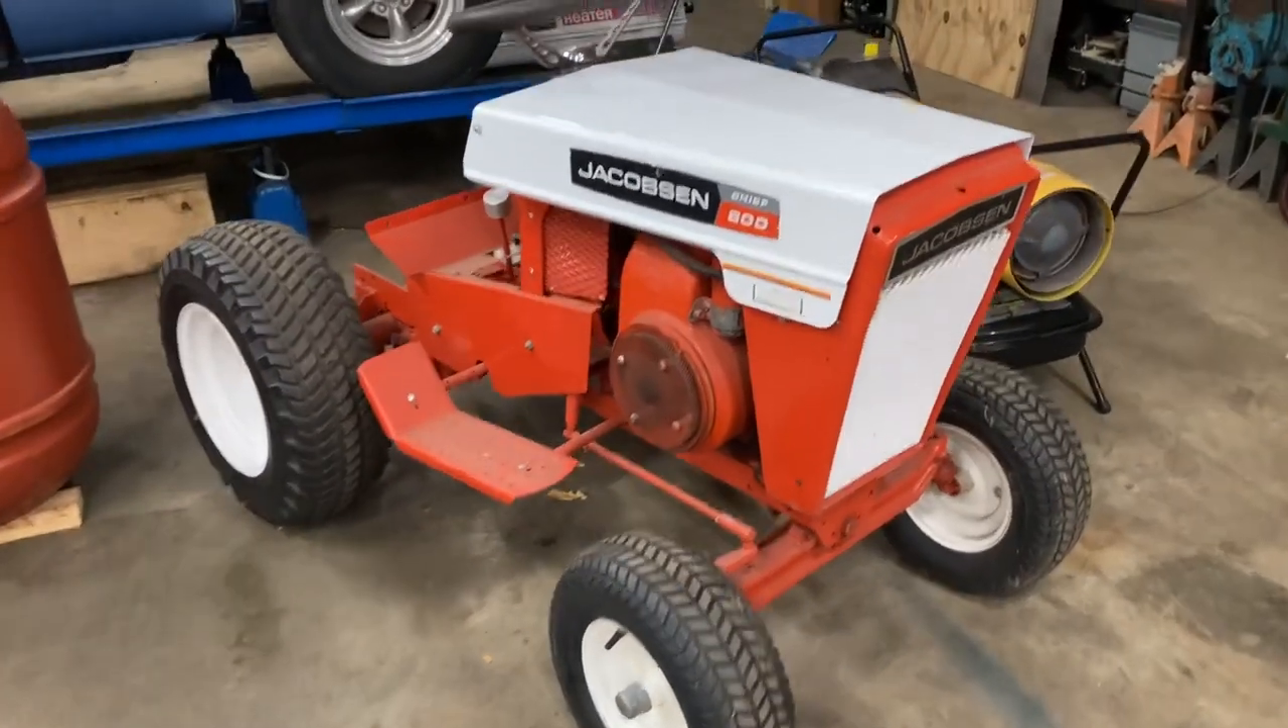All right, the hood's on. It's starting to look good.